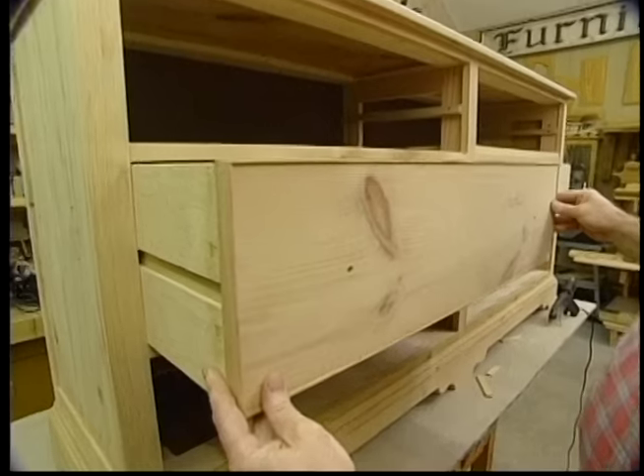Now here's a drawer that's completely finished except for the knobs.